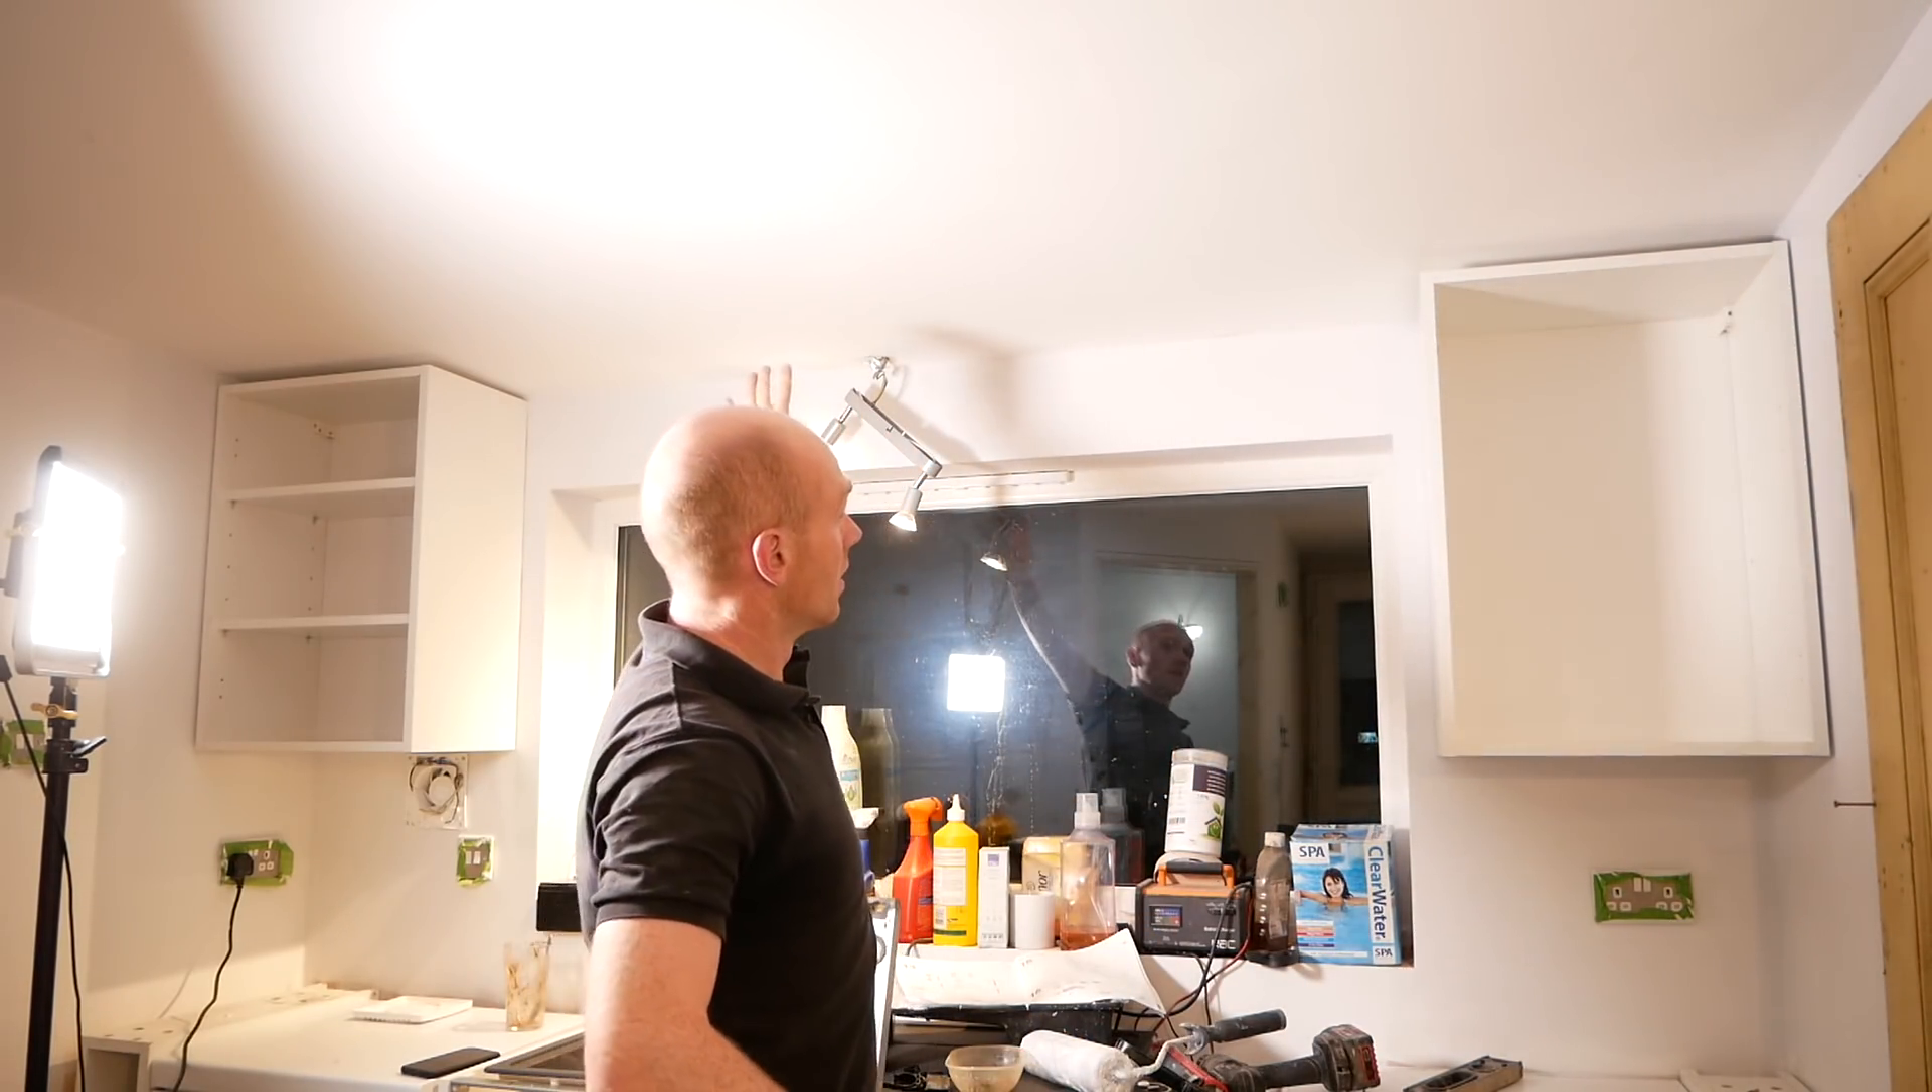There we go it's not pretty we've got both cabinets up.